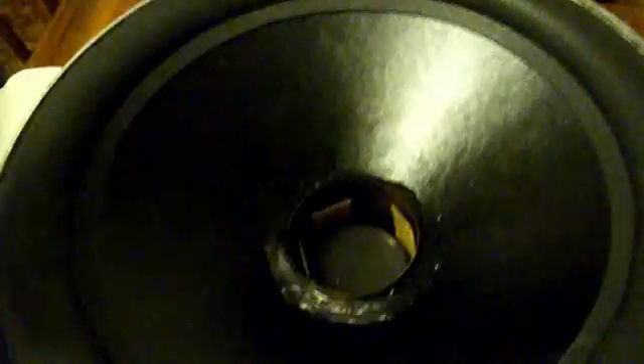We have the brand new 5BTL15 recone done except for the dust cap.